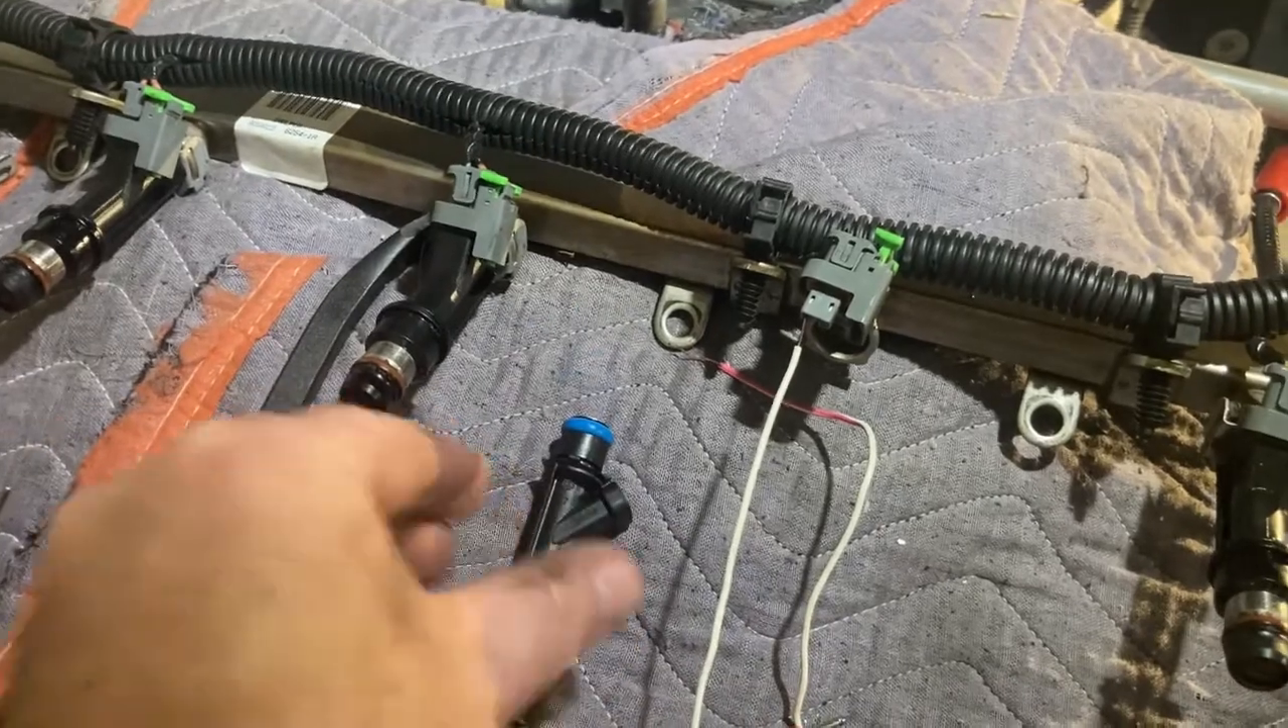So I have the fuel injector out.